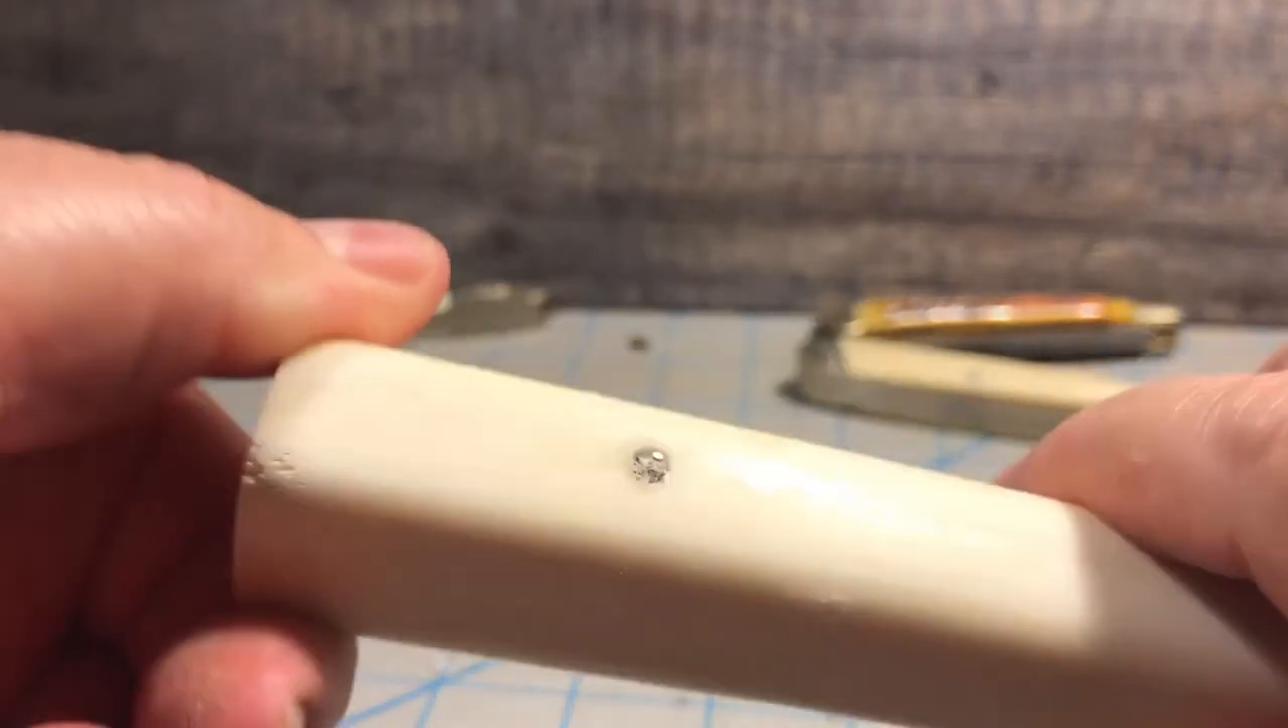I've got the pin in place.